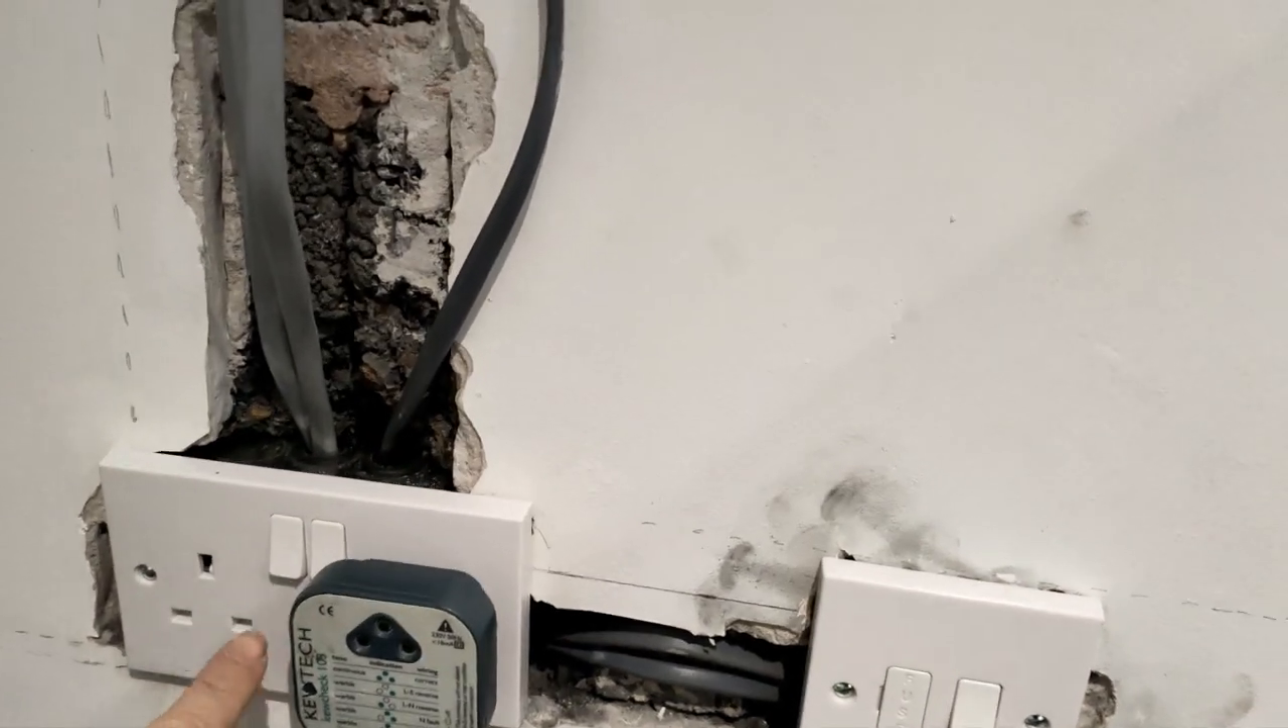So we've got all the socket fronts back on.